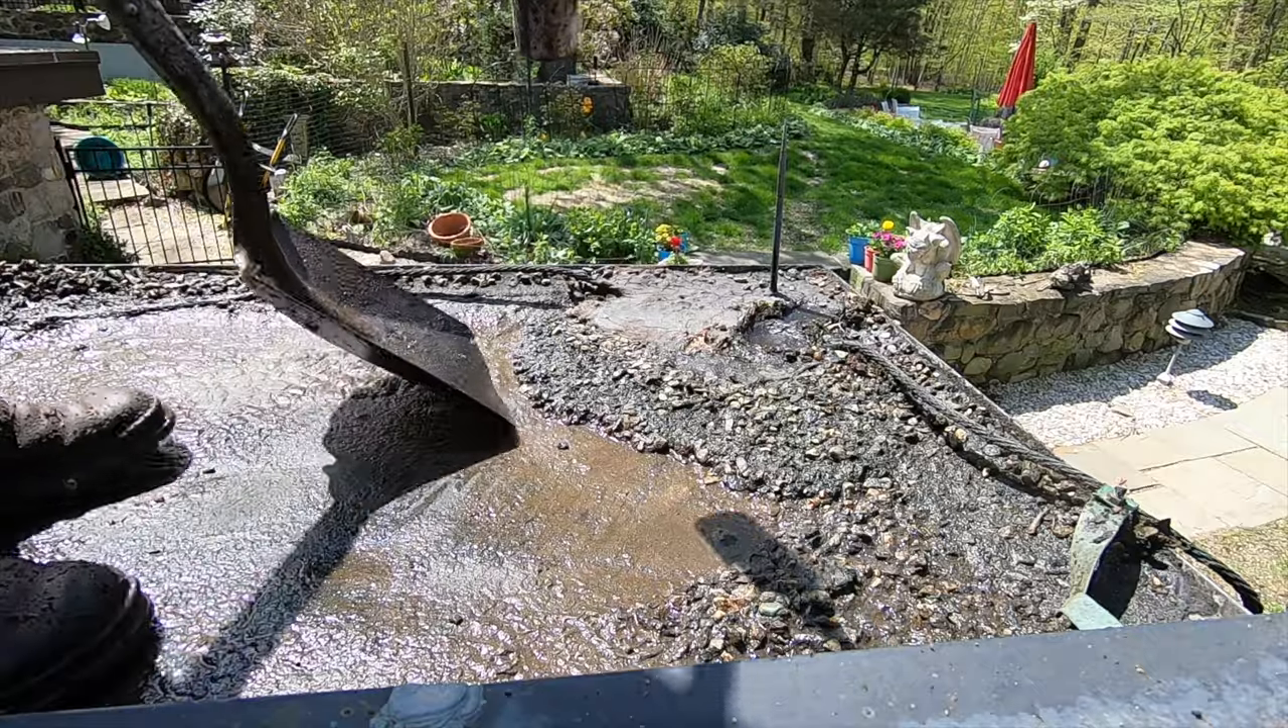So, we've got some gravel off. You can see this is the old built-up roof, but now I'm going to remove the rest of the gravel in that corner.